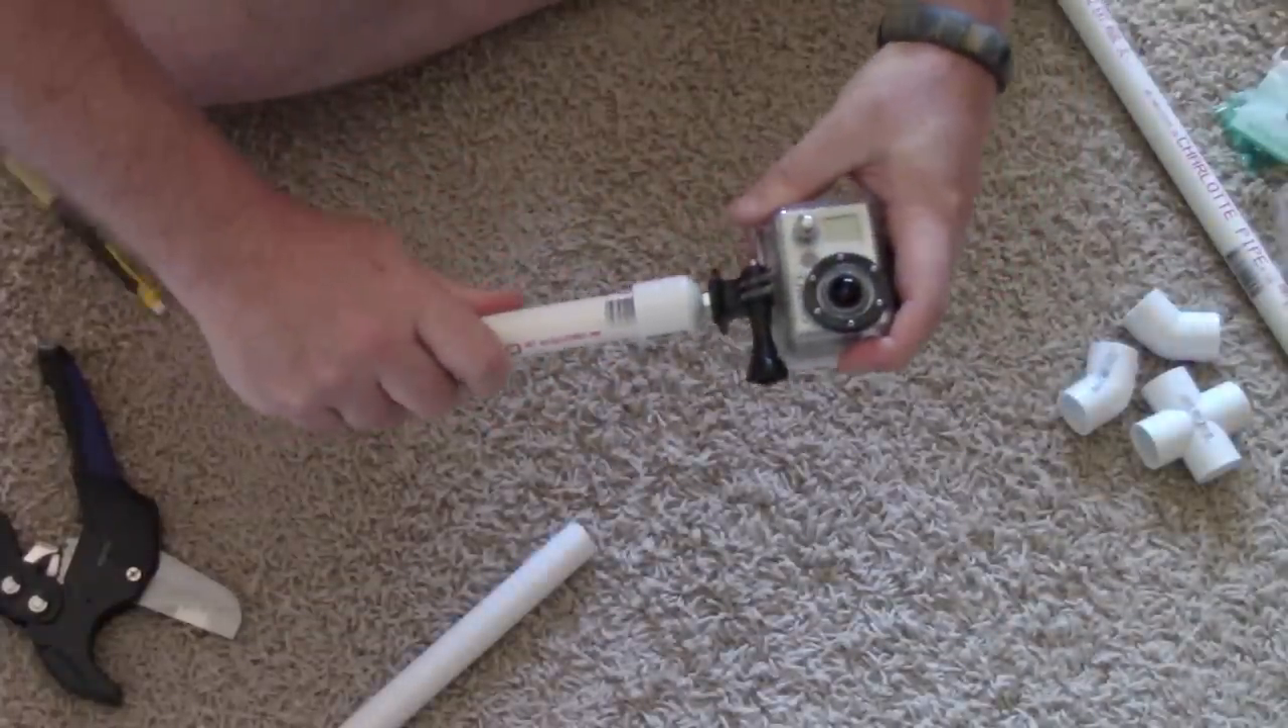They couldn't make the job any easier. That first piece fits right into the end of our camera mount.